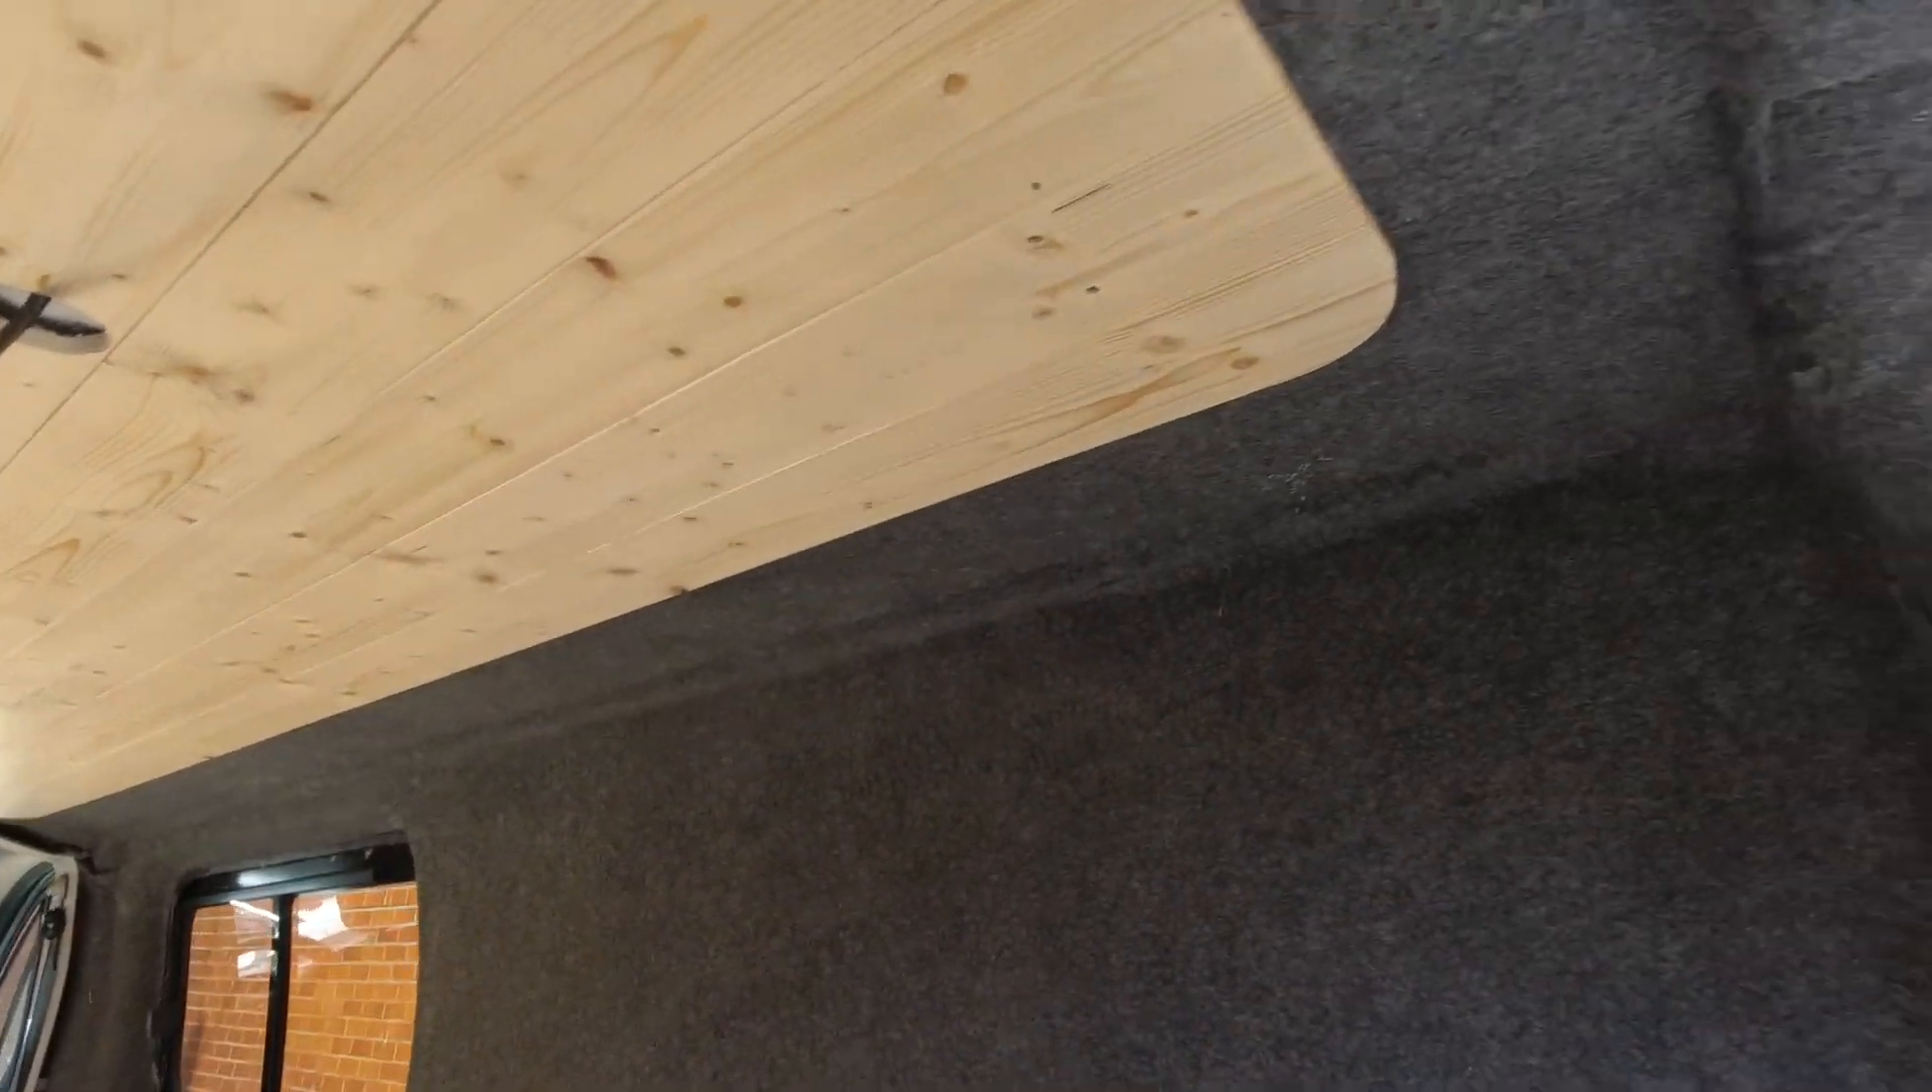So the ceiling is in place and i do like it.